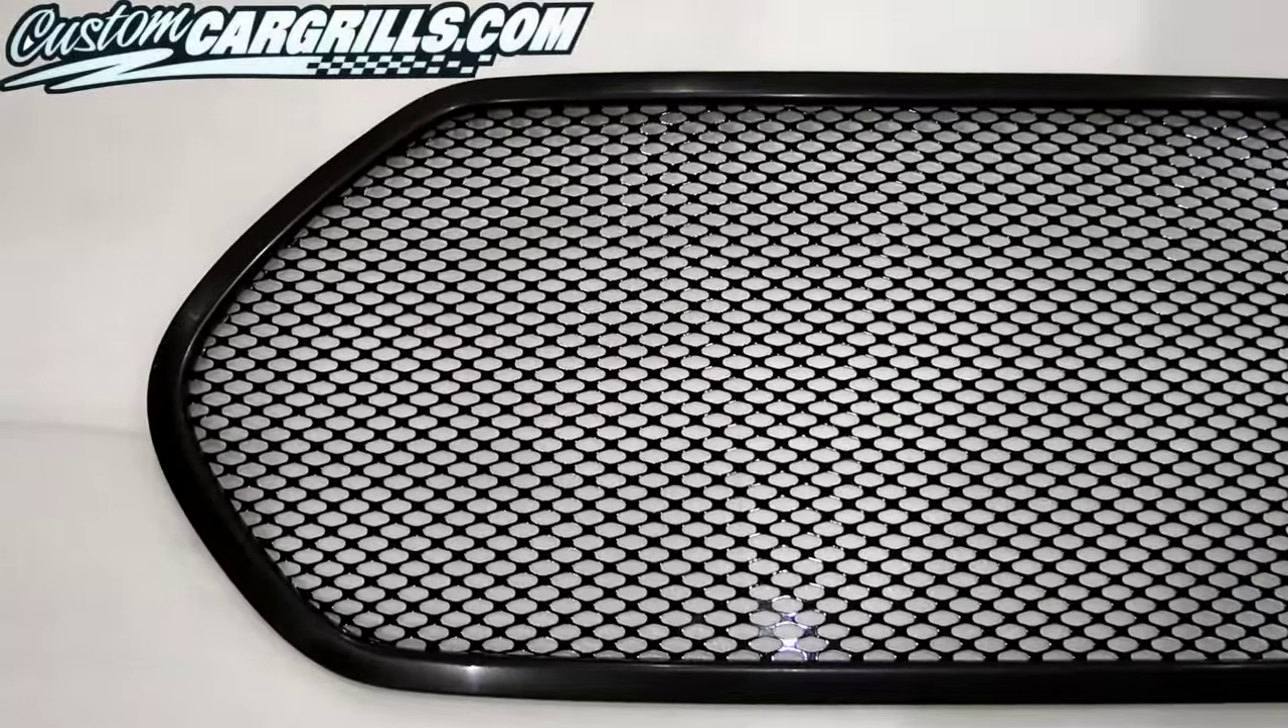Again, it's important to get a good solid bond between the mesh and the frame. Here's the finished mesh installation on the frame.